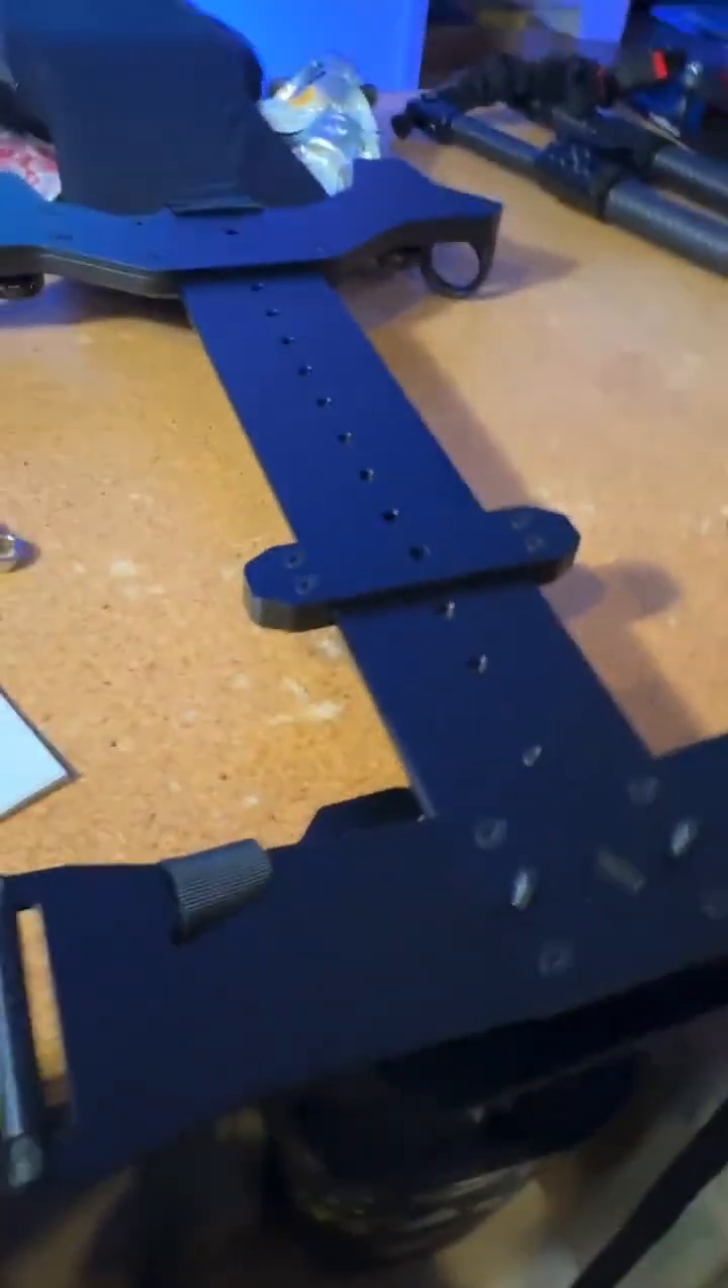And now we have exposed the metal spine of the ready rig.